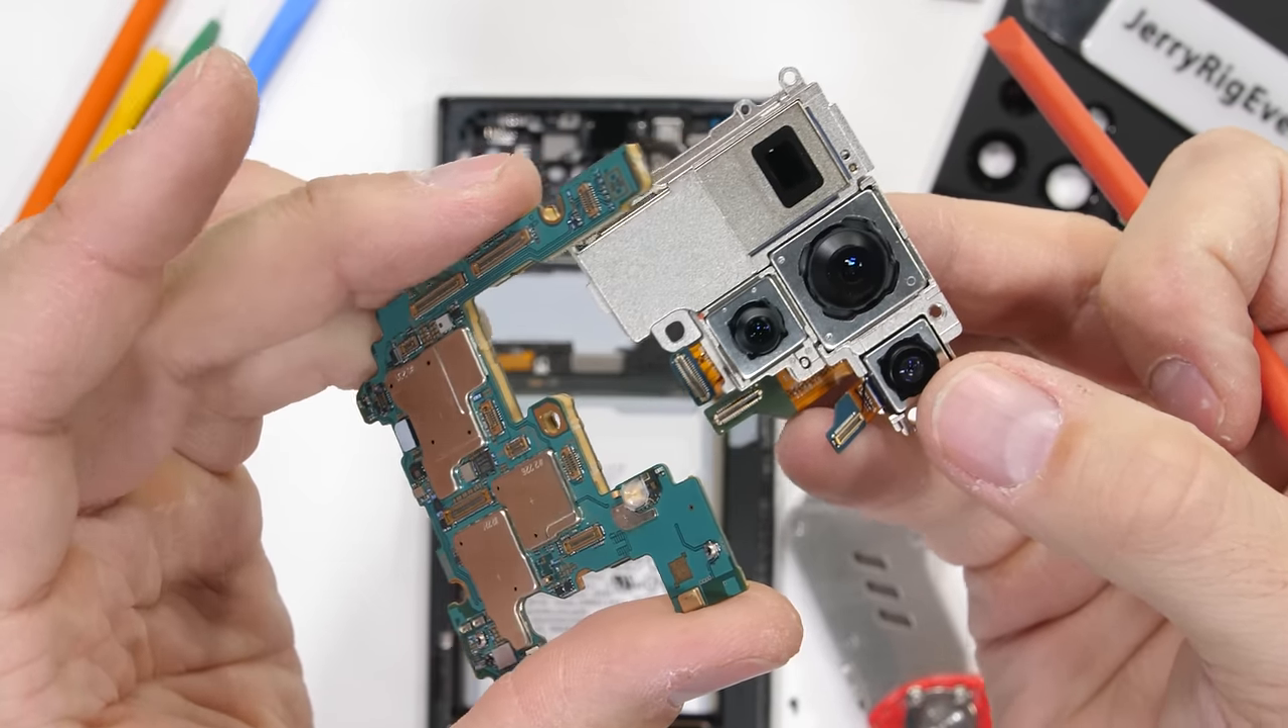It's interesting that with the motherboard out, we can now unplug and detach the camera units, and it really goes to show just how much real estate is dedicated to these cameras inside of the phone.